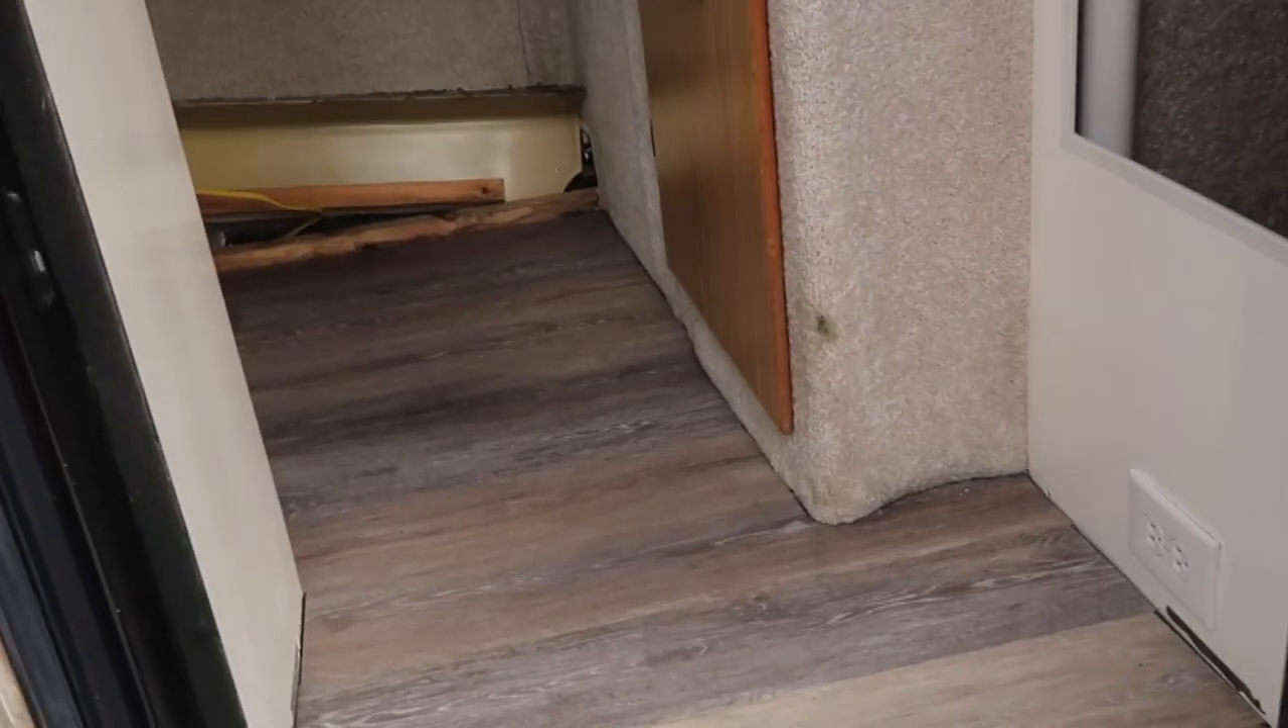Looks like the flooring is laid.